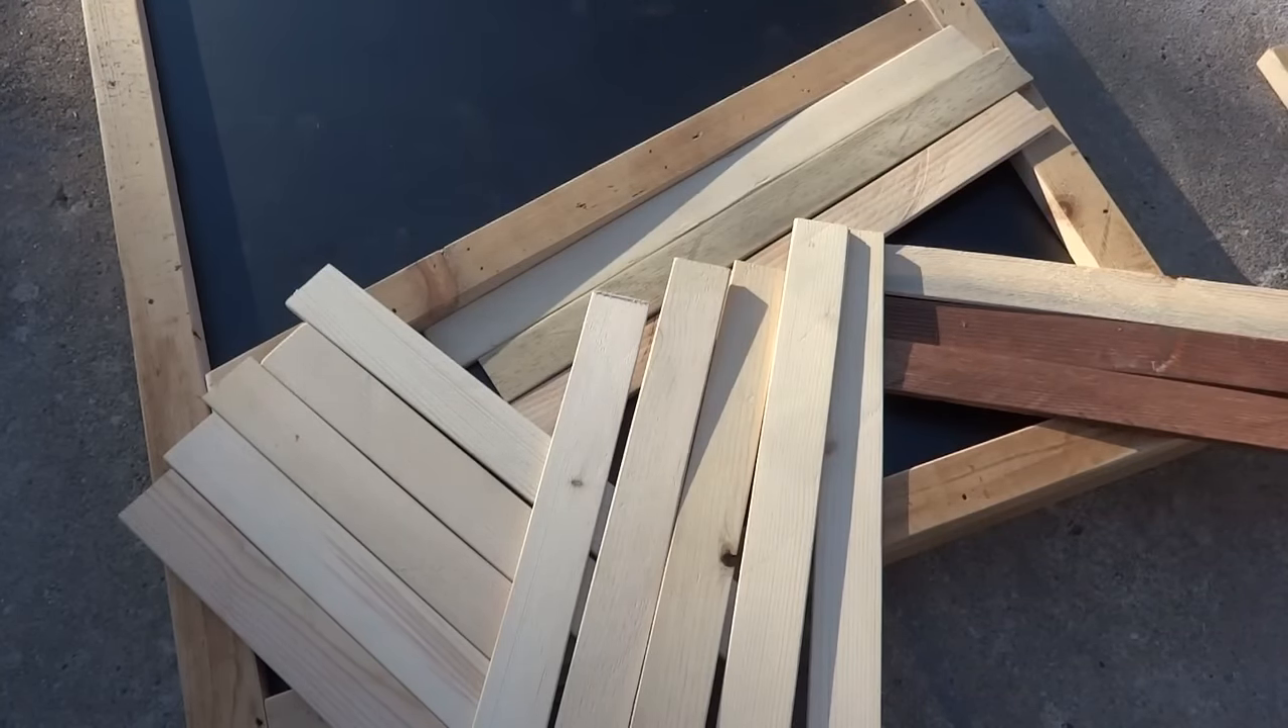All right so now that i got all the frame built and the chalkboard is pretty much ready to go i just got to figure out my slat design down here.